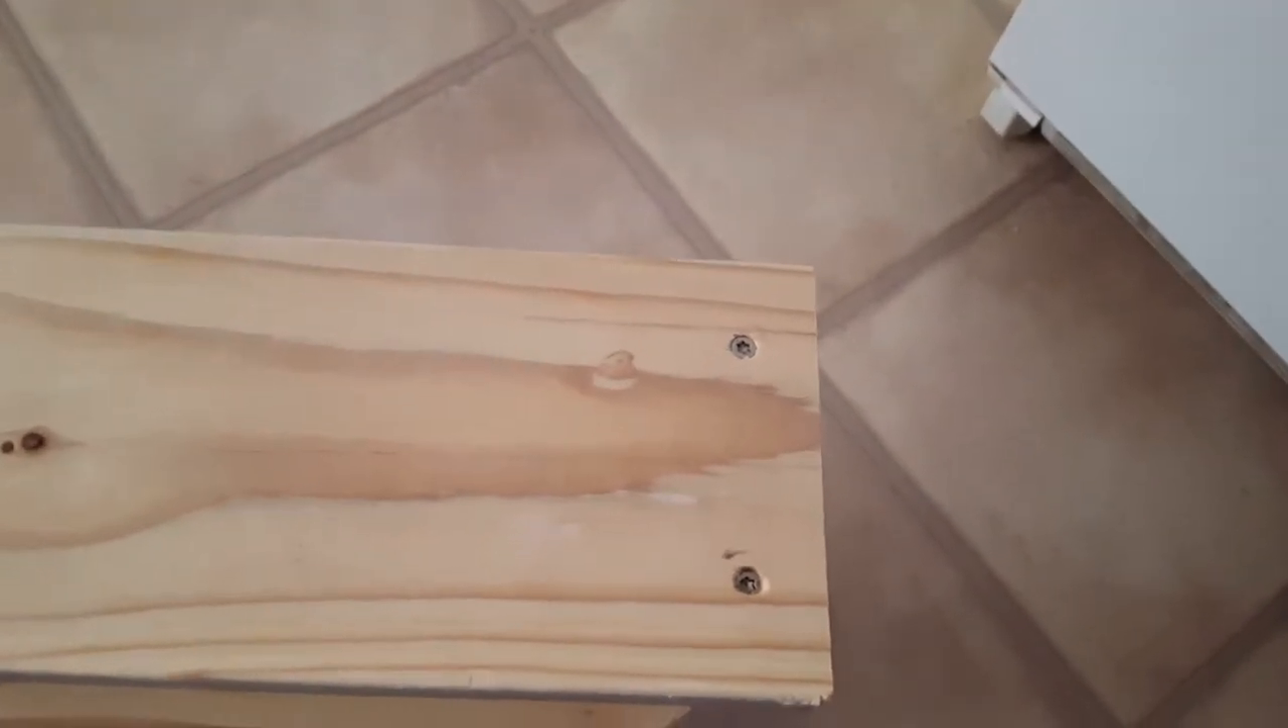So here we have the boards that are put together and we've got the screws. I kind of, I just barely countersunk them. They just kind of sink in the wood.